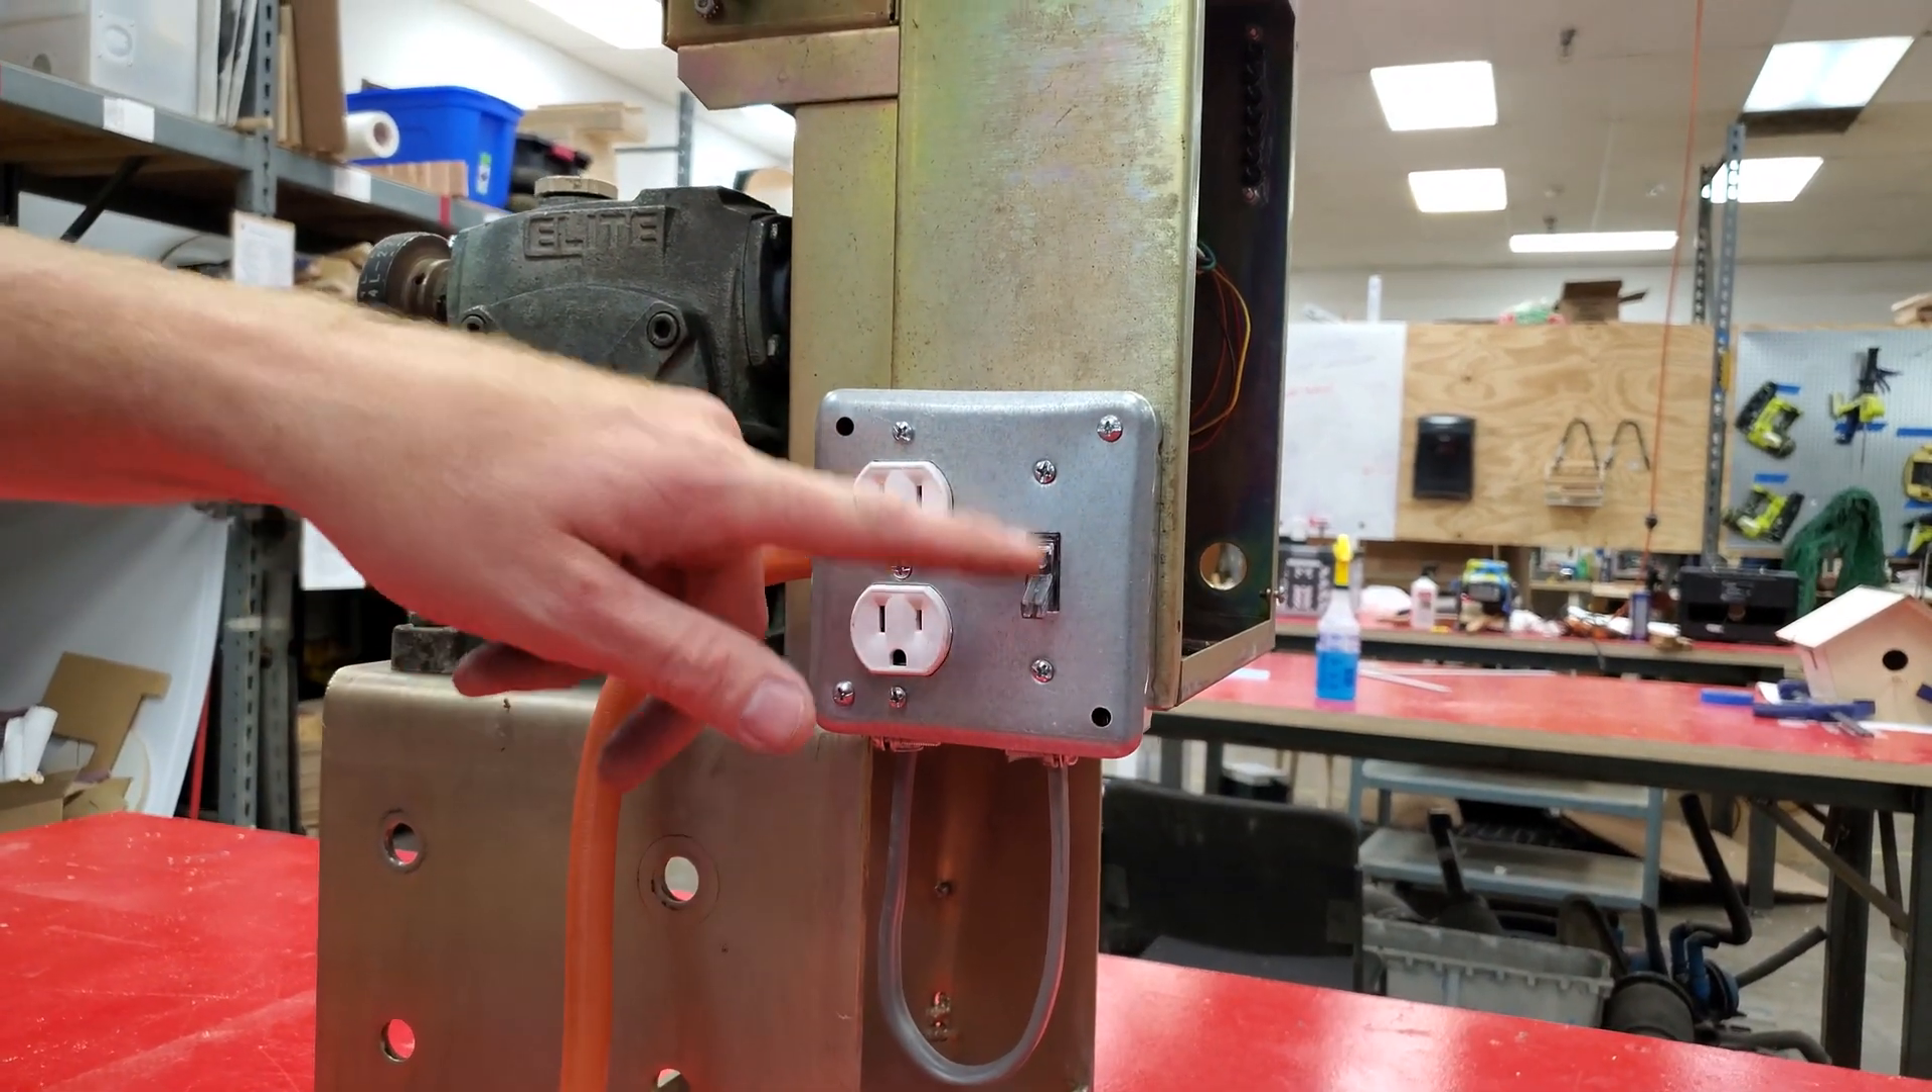What we've now done is we've added a on-off switch for safety on the outside.